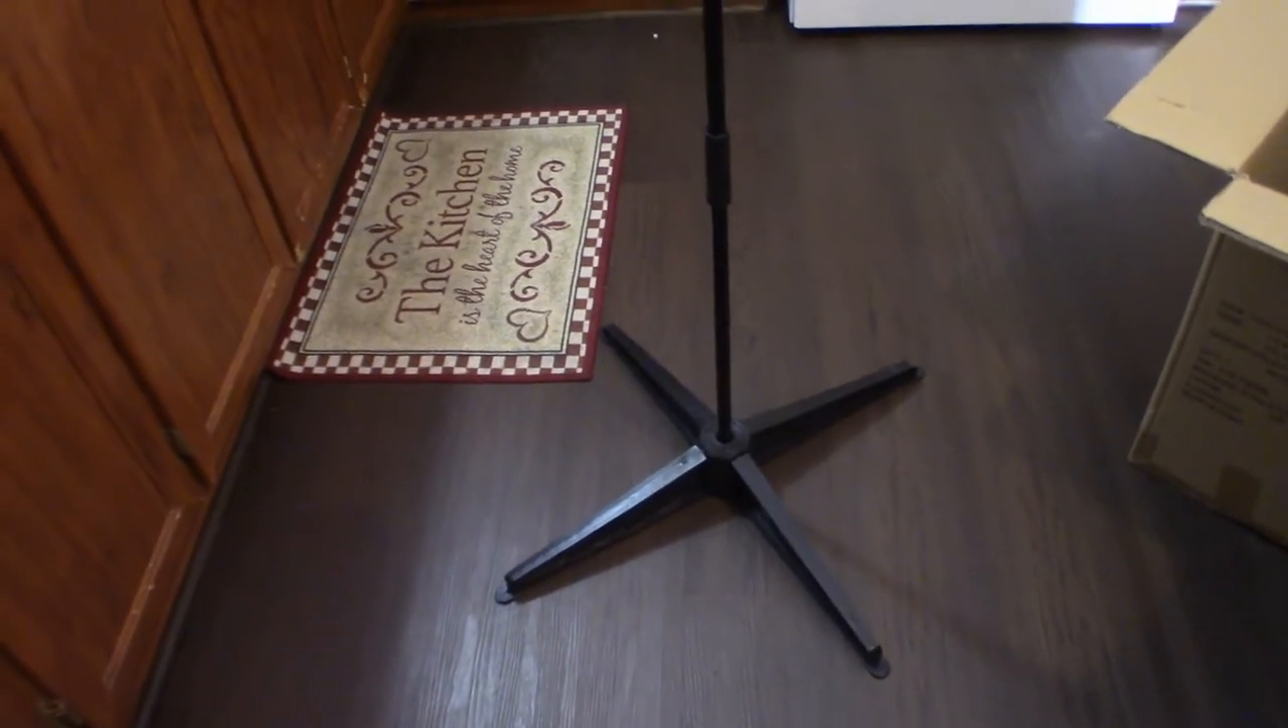Now when it comes to the pole assembly as you can see I've got the base all set up and ready to go.